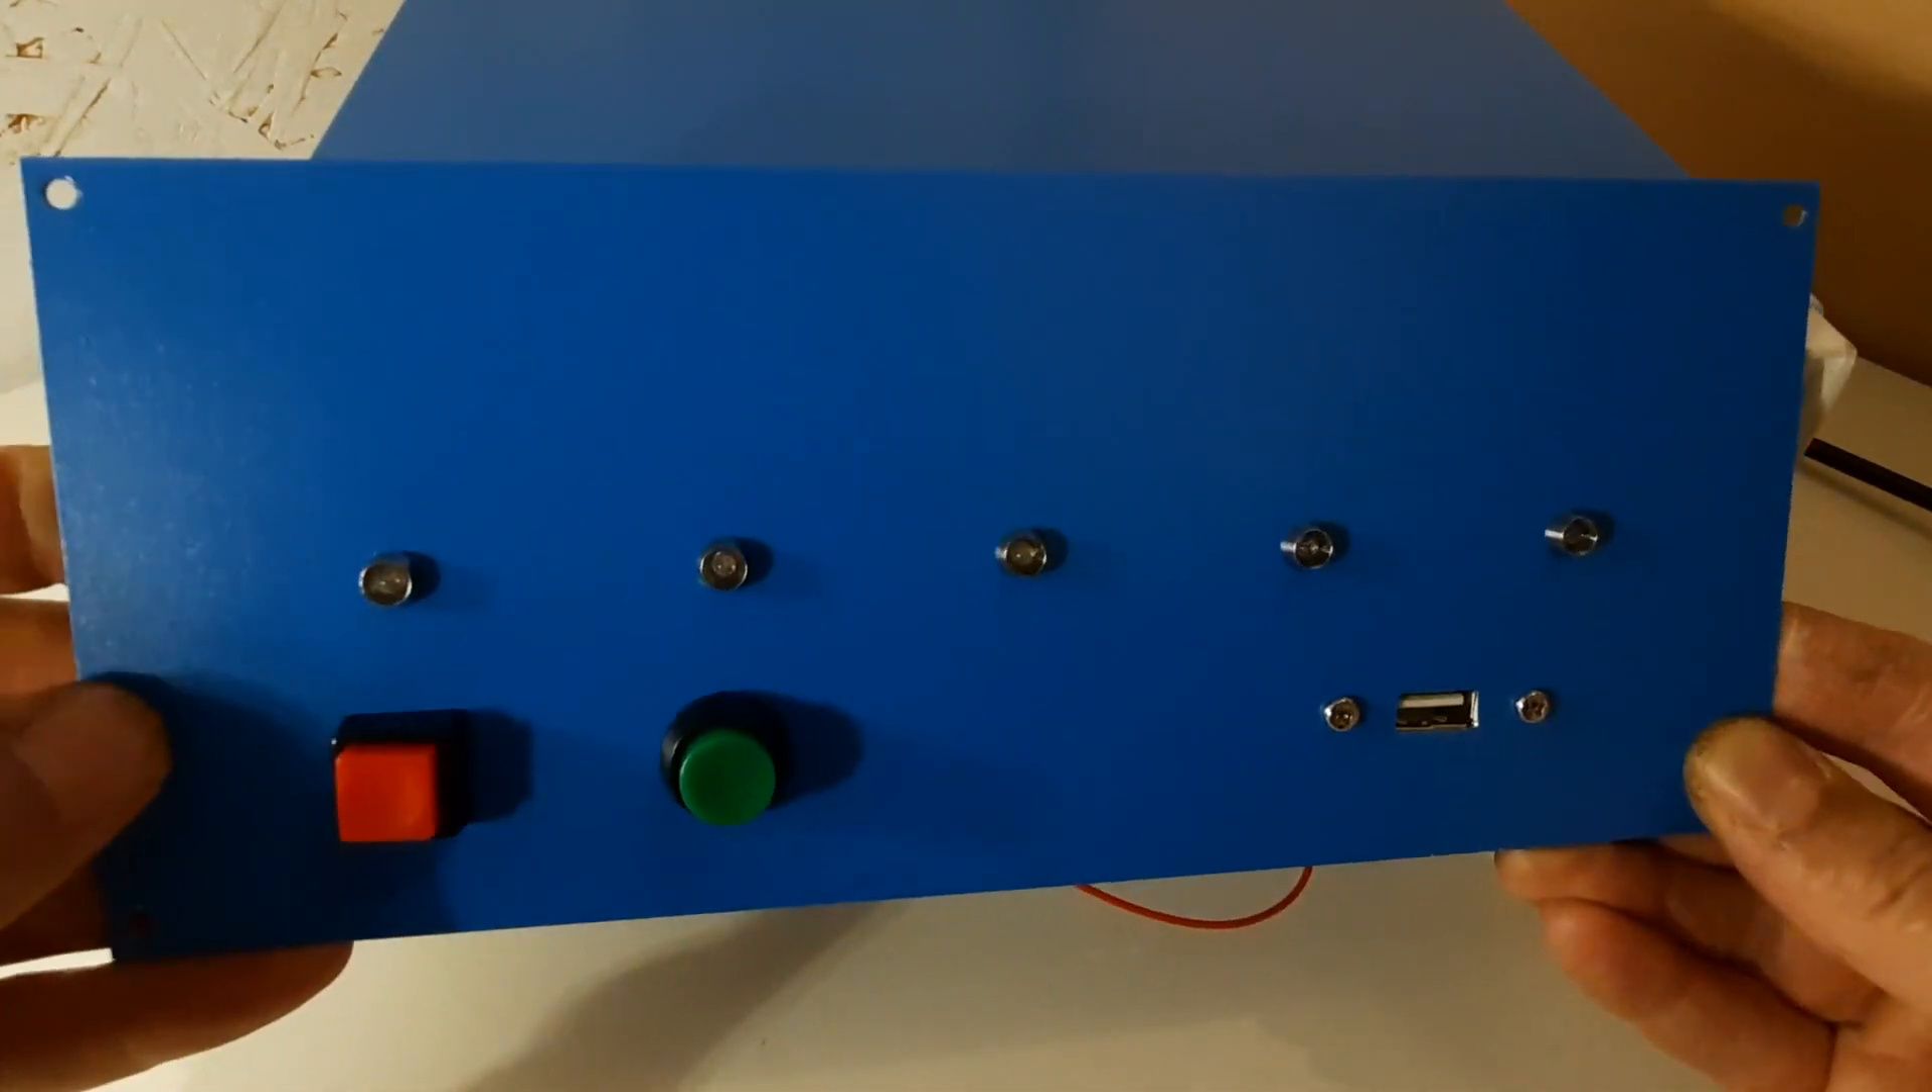I've got the leds in these metal panel mounting bezels.